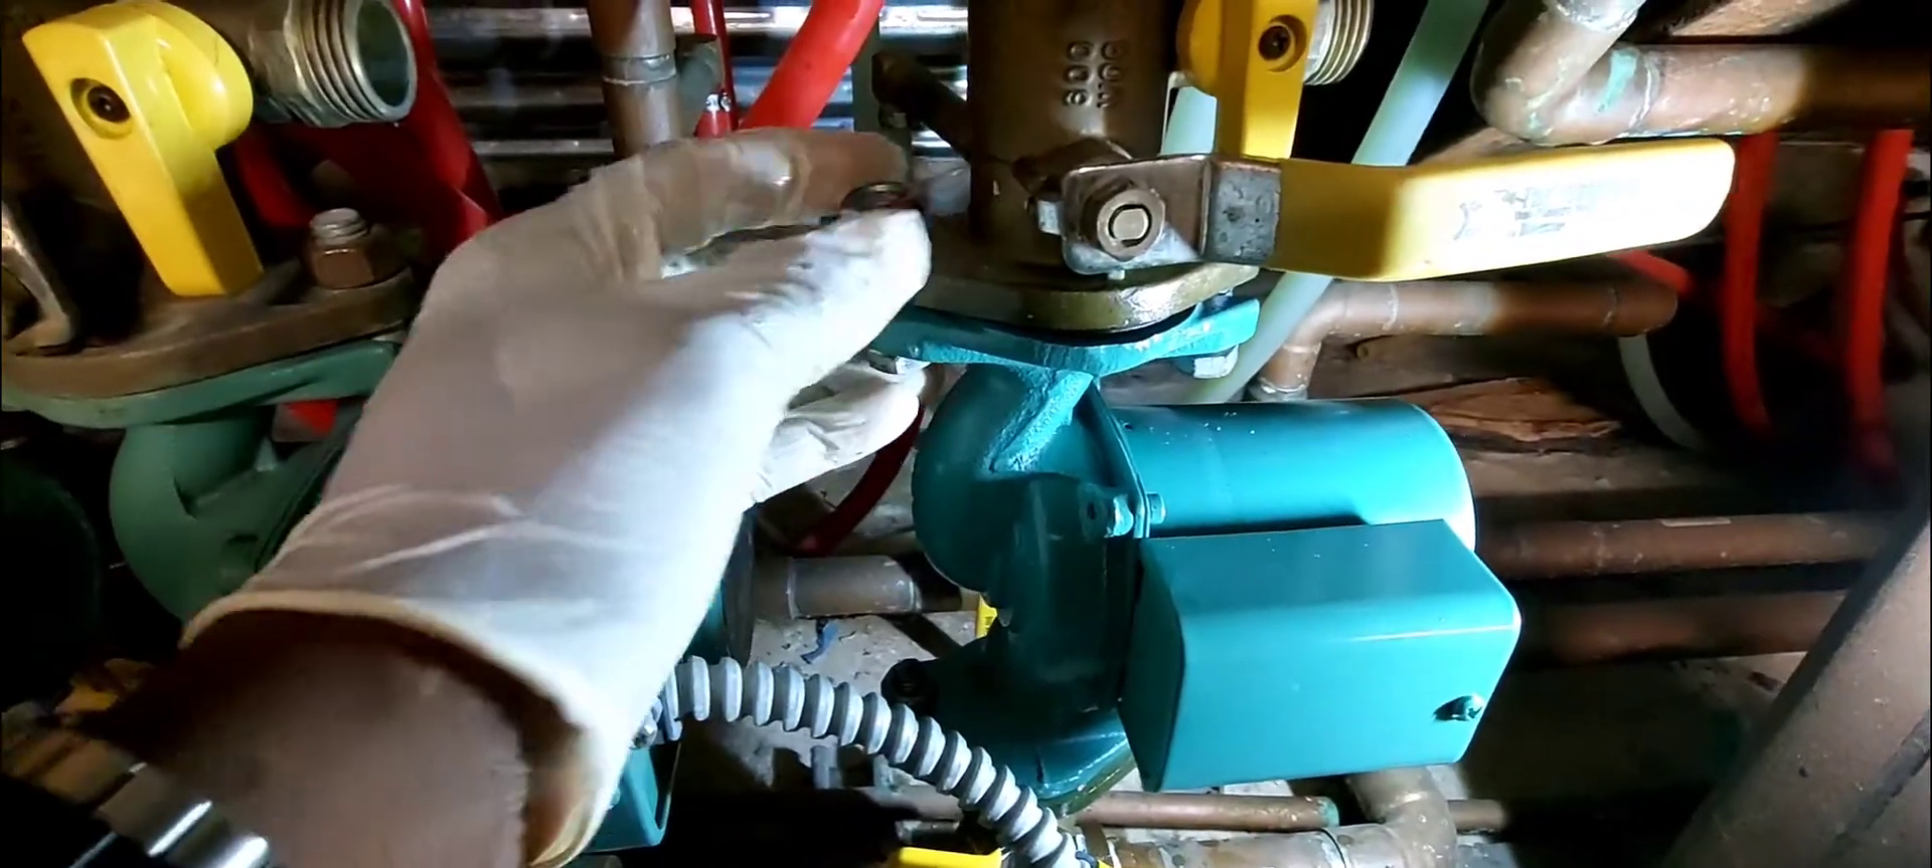So the pump the new pump is in place just gotta tie it down.